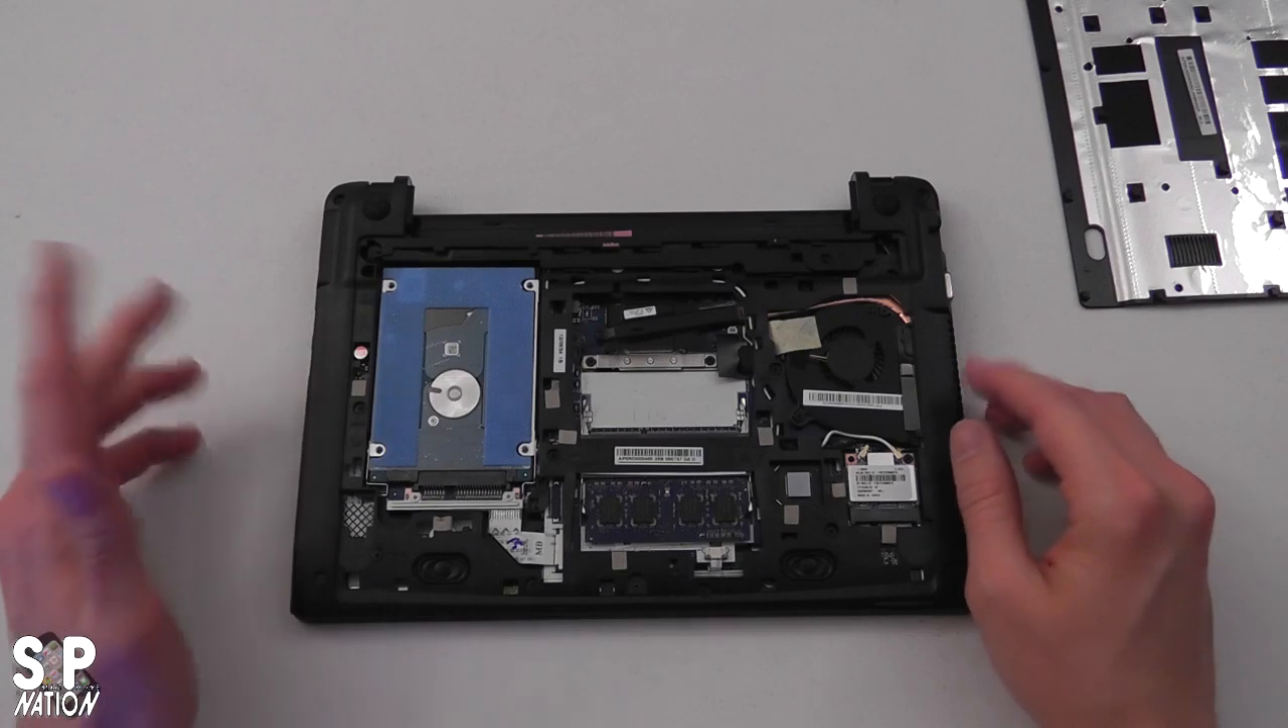And there we go, the Acer C7 Chromebook is open with just one screw.